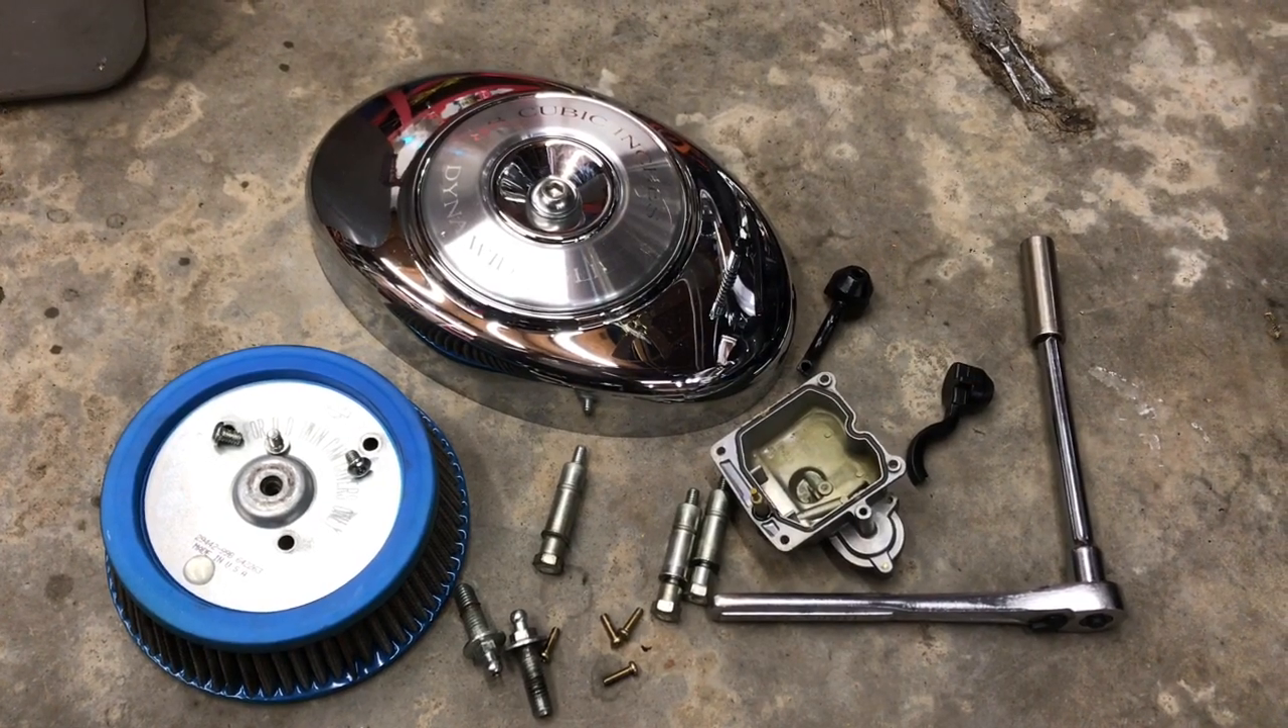Now, friends, what I ended up doing, first of all, I went ahead and took my air cleaner off and I have a aftermarket style air cleaner on this thing, kind of like your K &N design.